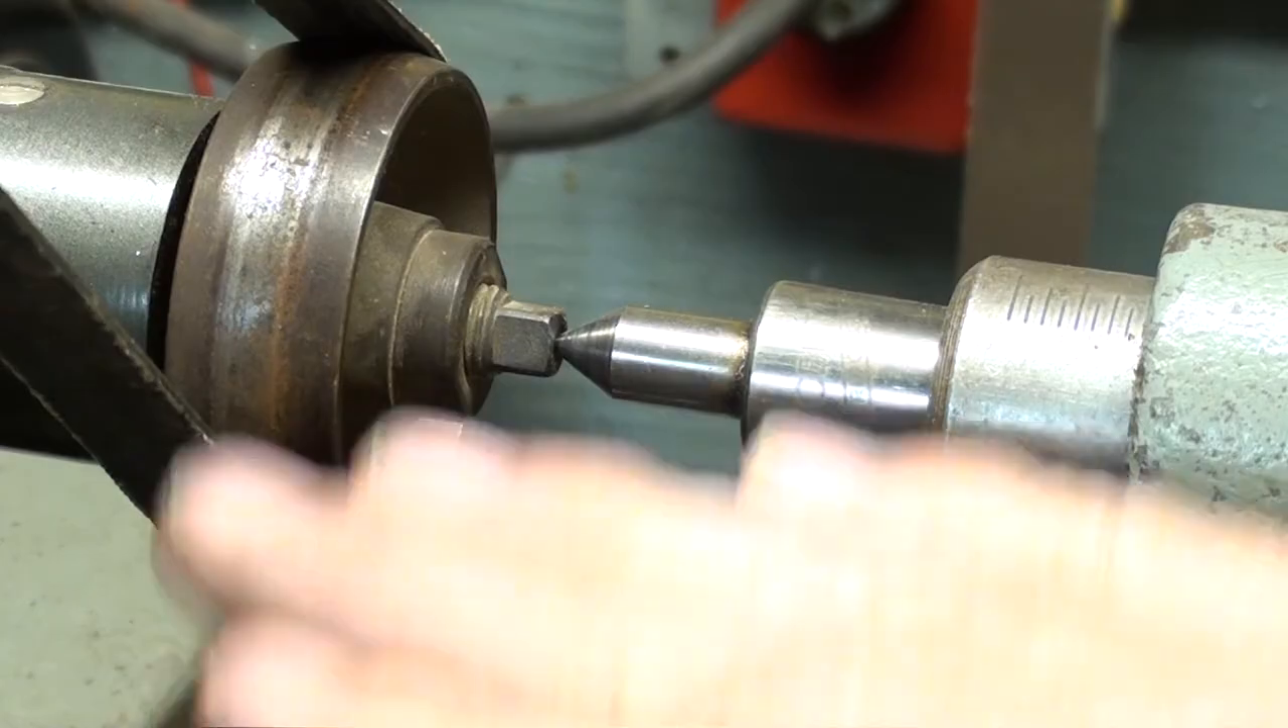And in this view here, notice that the tailstock center is in alignment with the center of the shaft of the grinder.